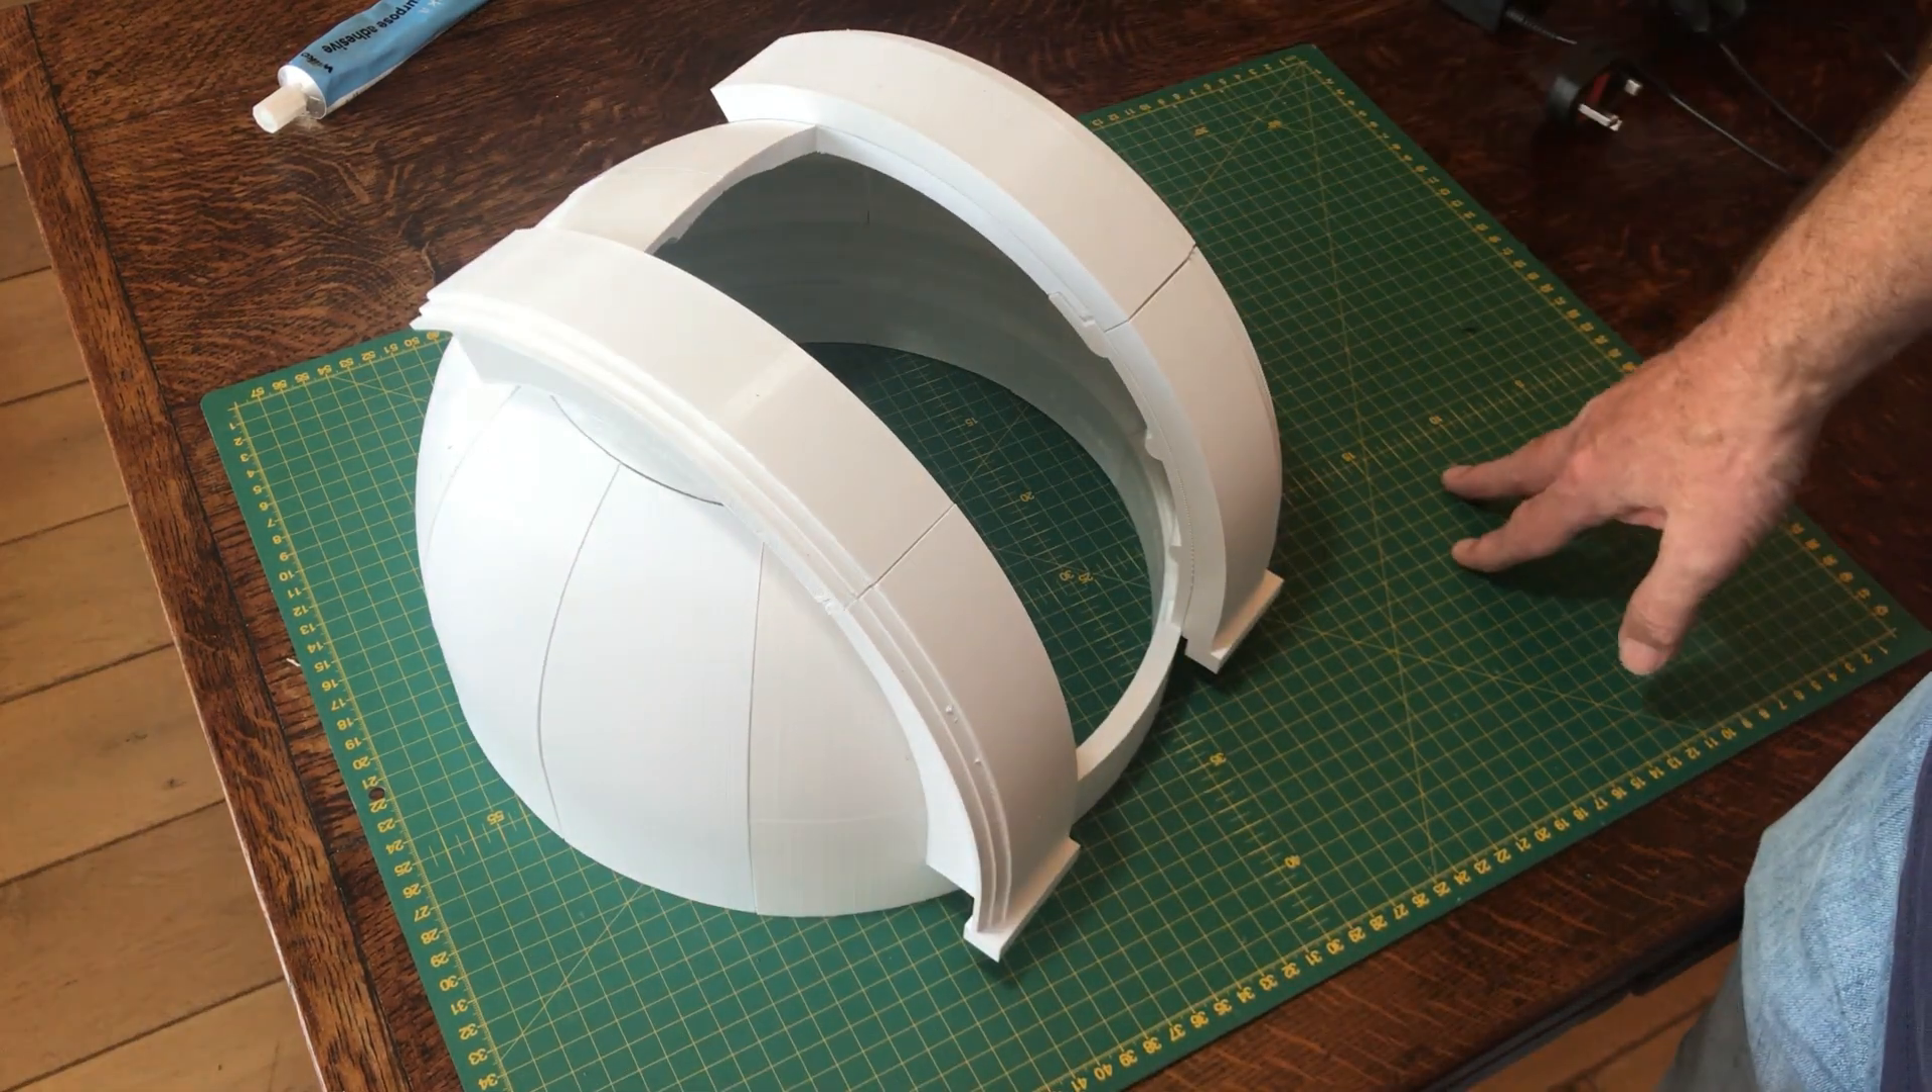So there you are those are the the fake doors in place on top of the dome and that's ready to go back onto the the telescope itself.